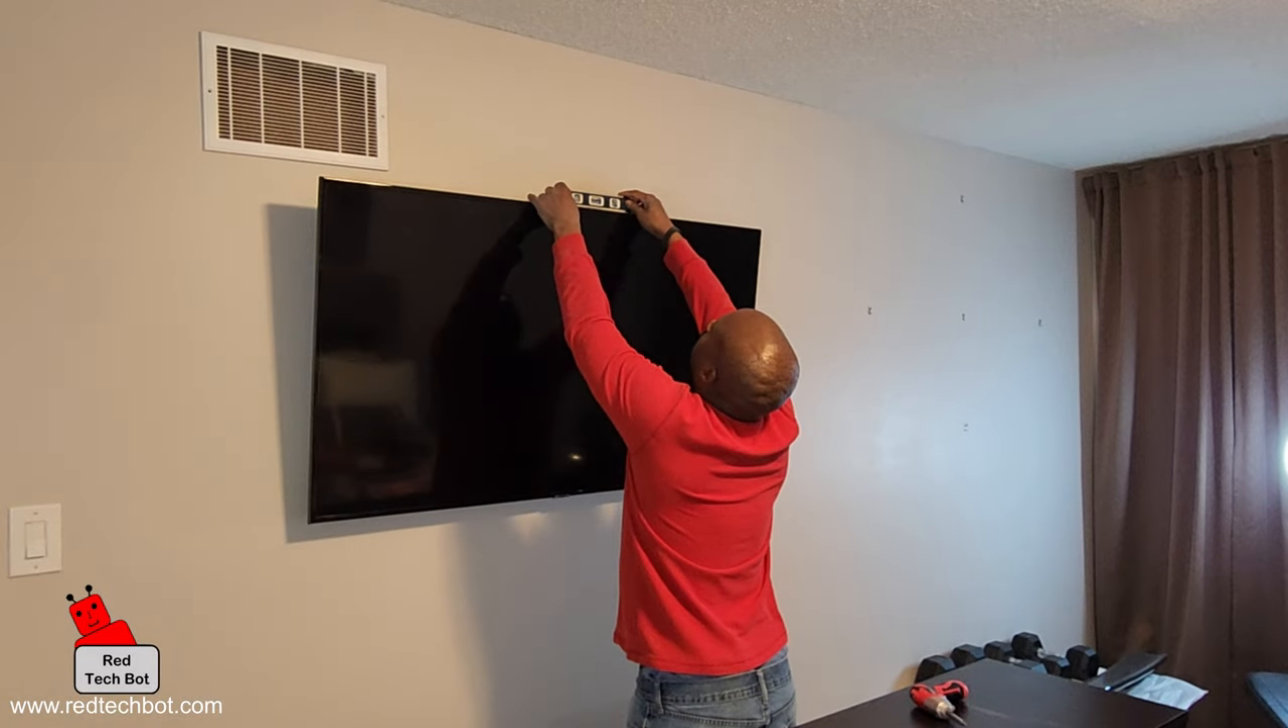And as you can see the TV's in place and I'm just going to verify that everything is level with the little spirit level there.